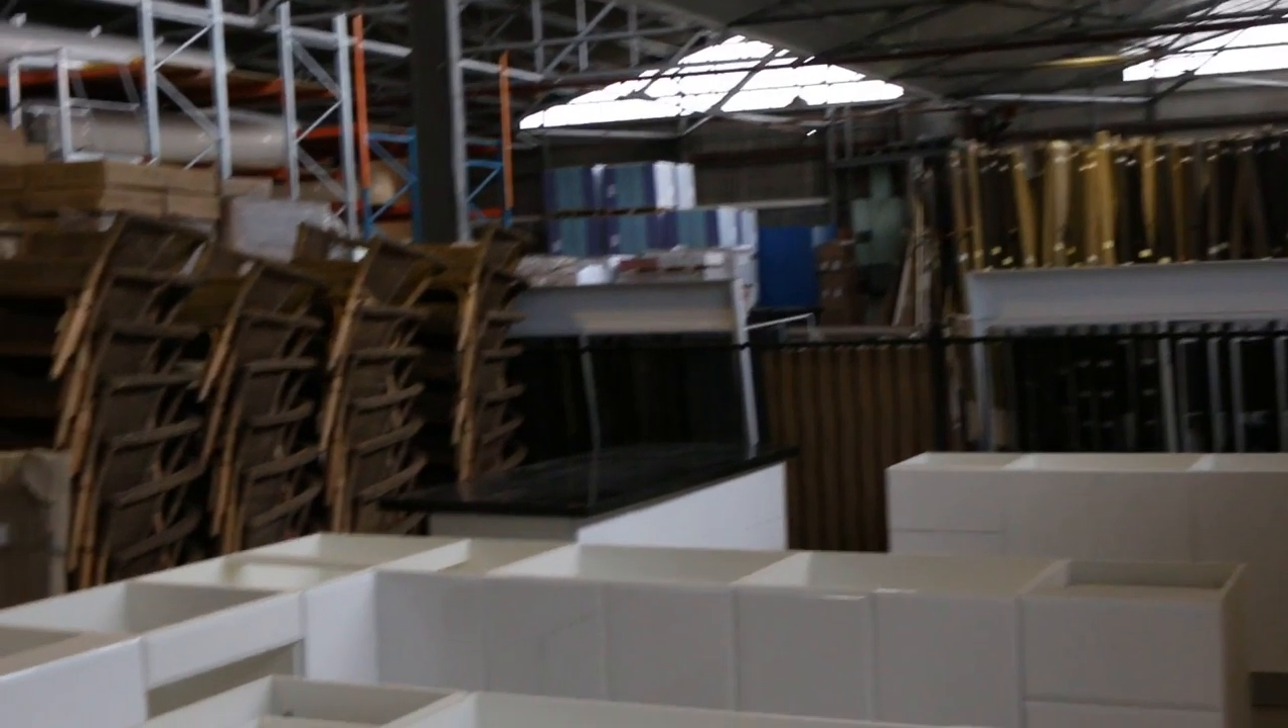They're all the cabinets but they've still got some granite benchtops to go on top.